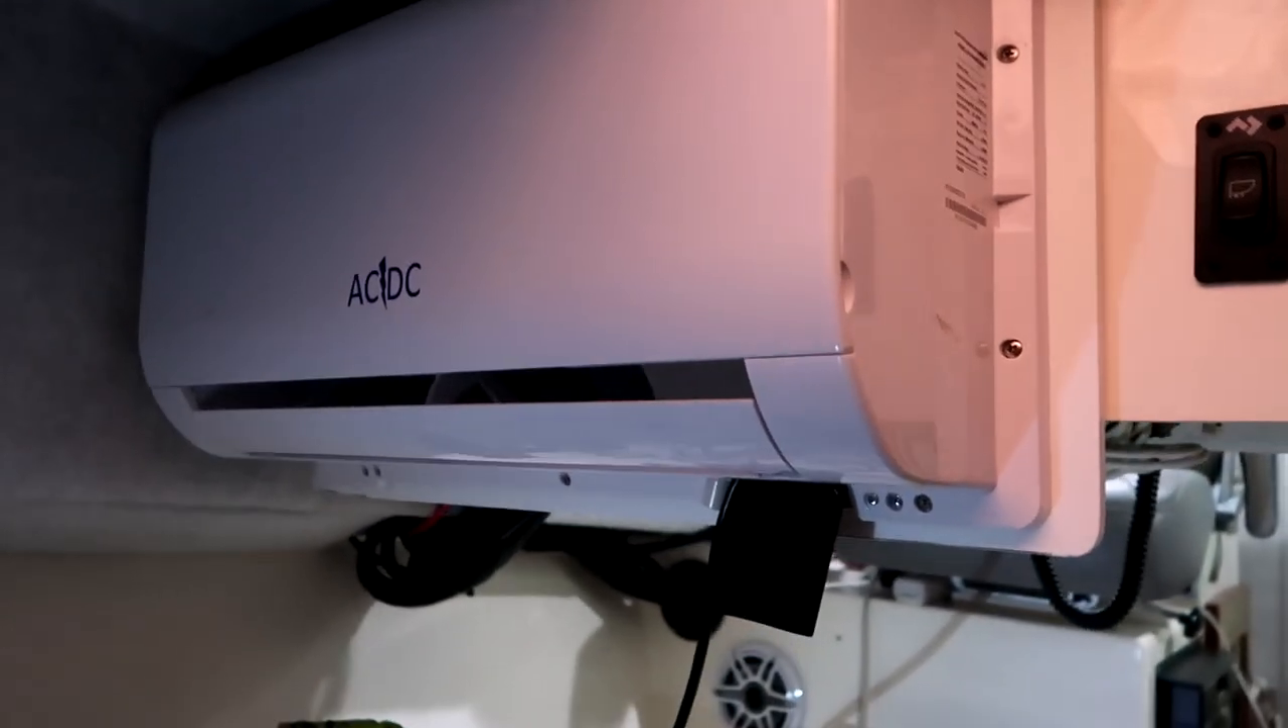I got the ac mounted right behind the dash panel here.